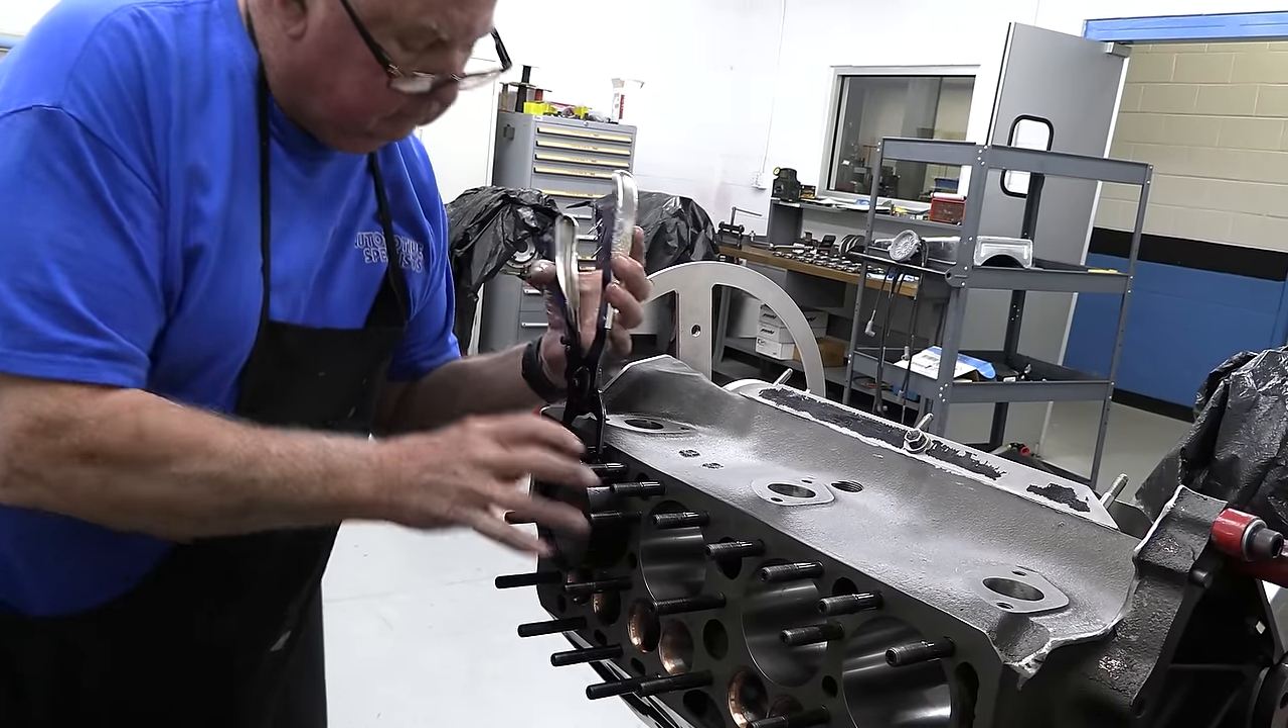All 24 head studs have already been installed in each side of the block, and Keith obviously didn't want to remove them.